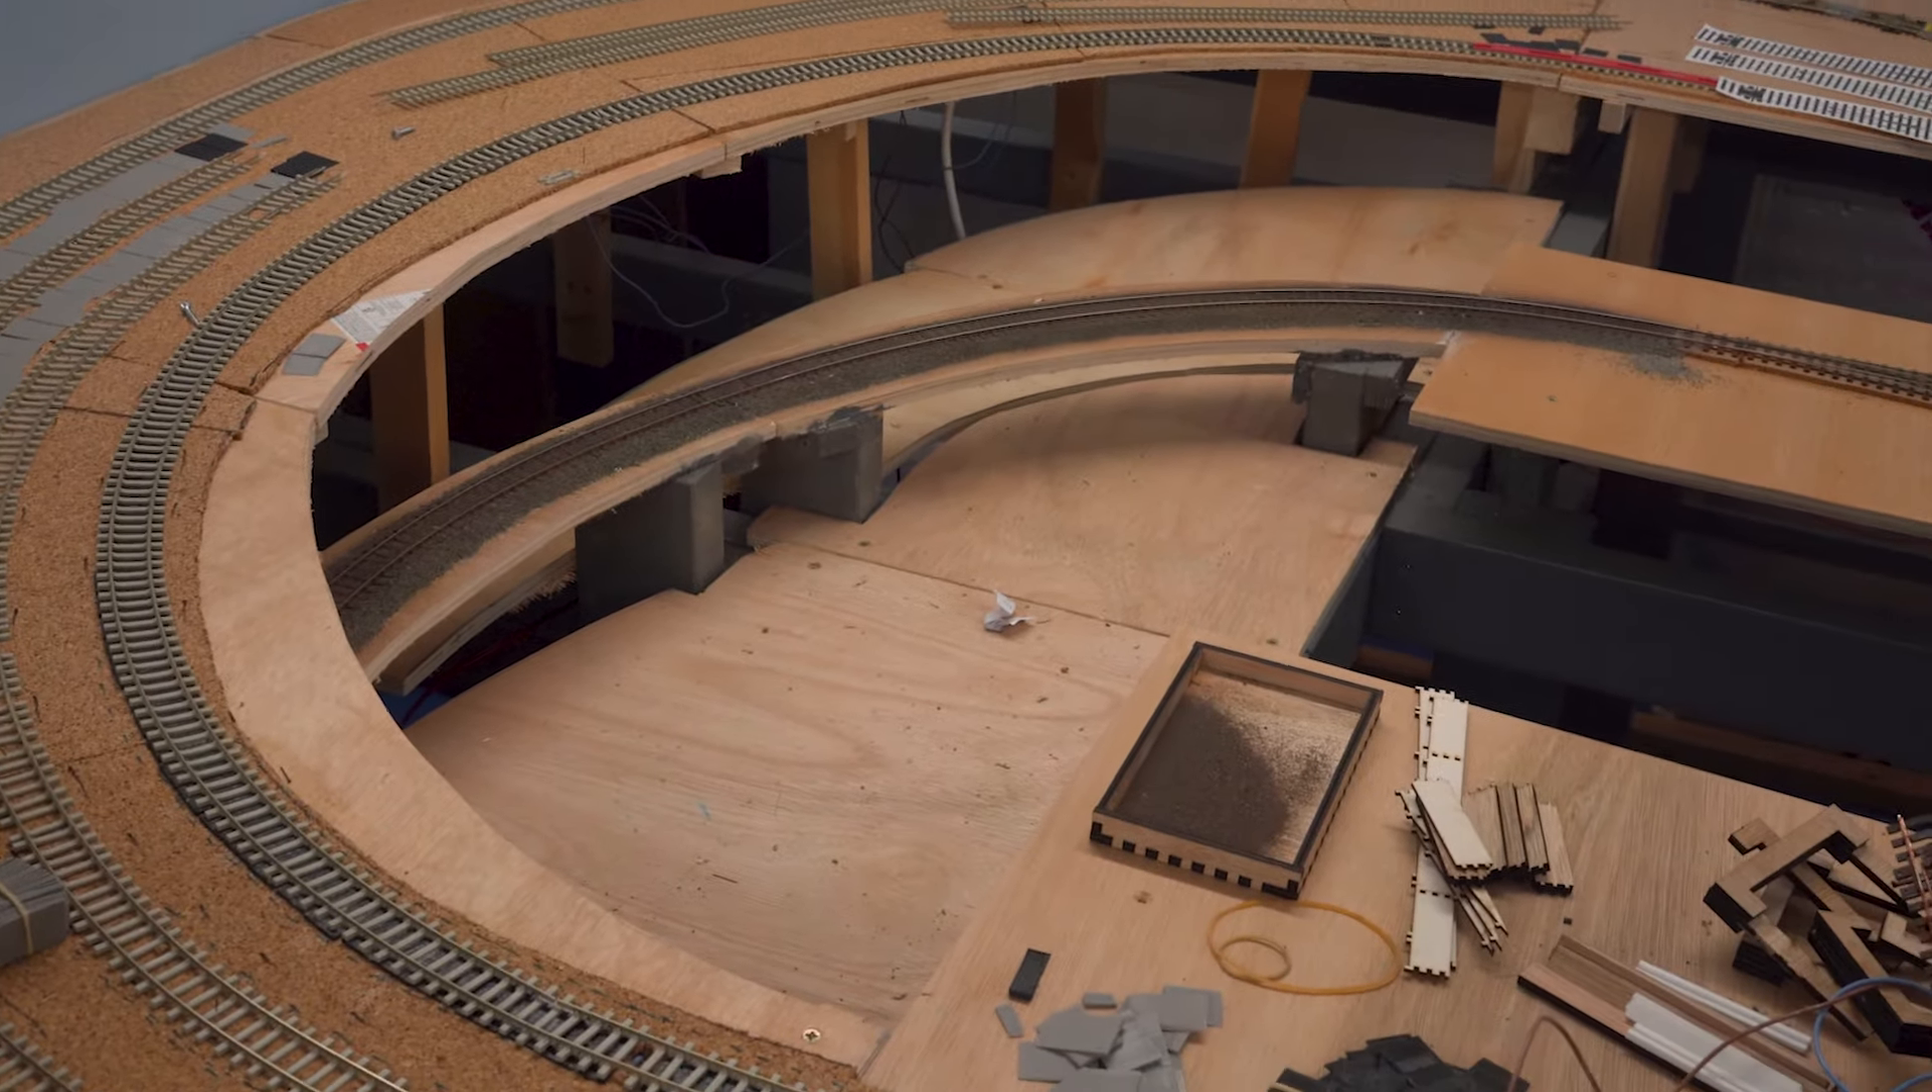Down the back here you'll see that I've put some baseboard in on the lowest possible level meaning that then that's kind of free to kind of sculpt in terms of landscape.